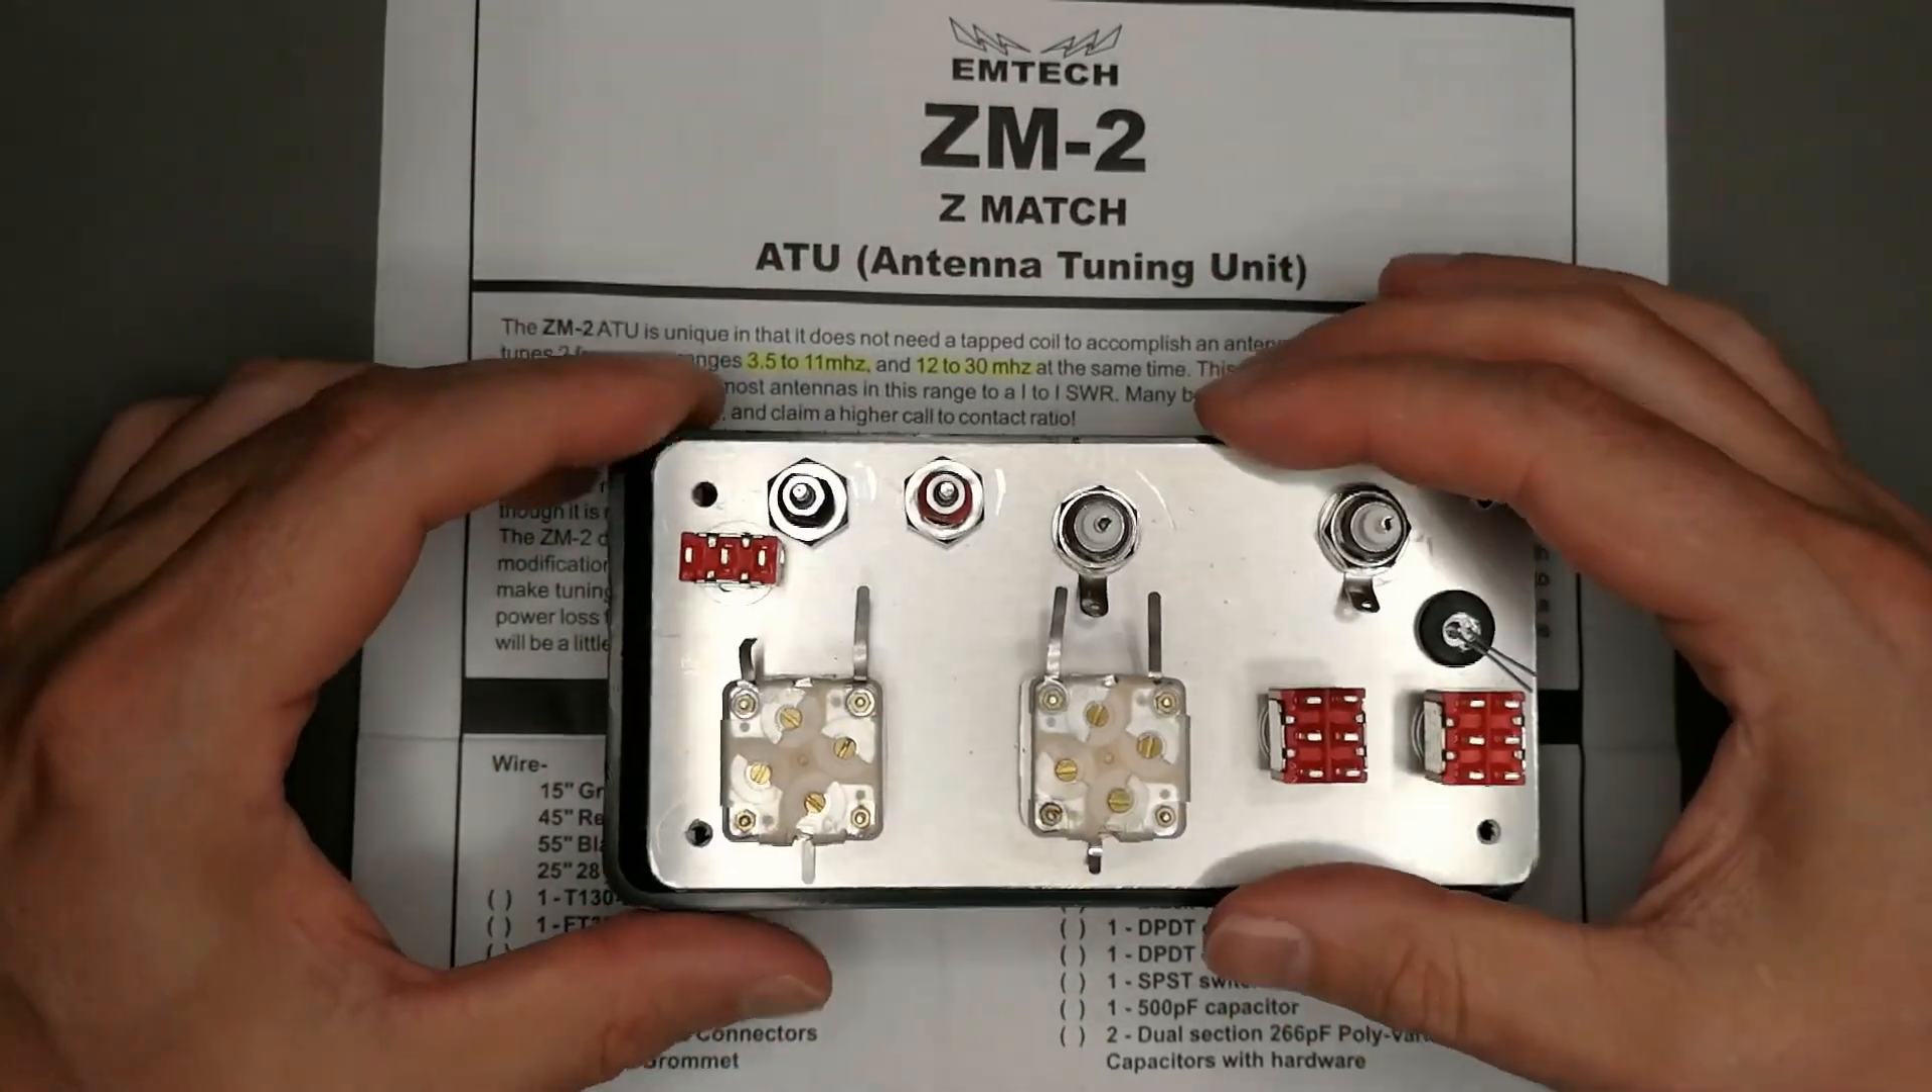And then I mounted all the switches and connectors and two variable capacitors.